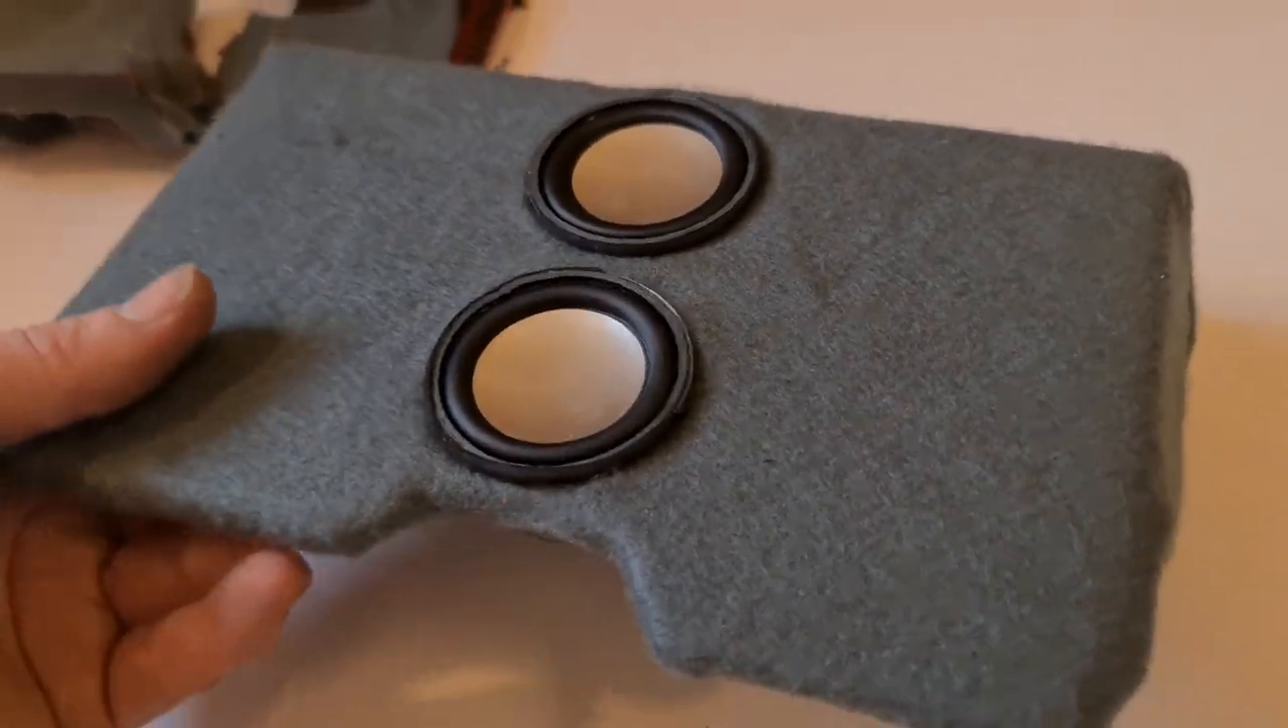Right dude so here it is finished so the carpet is on the mini subs are all wired in and everything it's all been glued down.